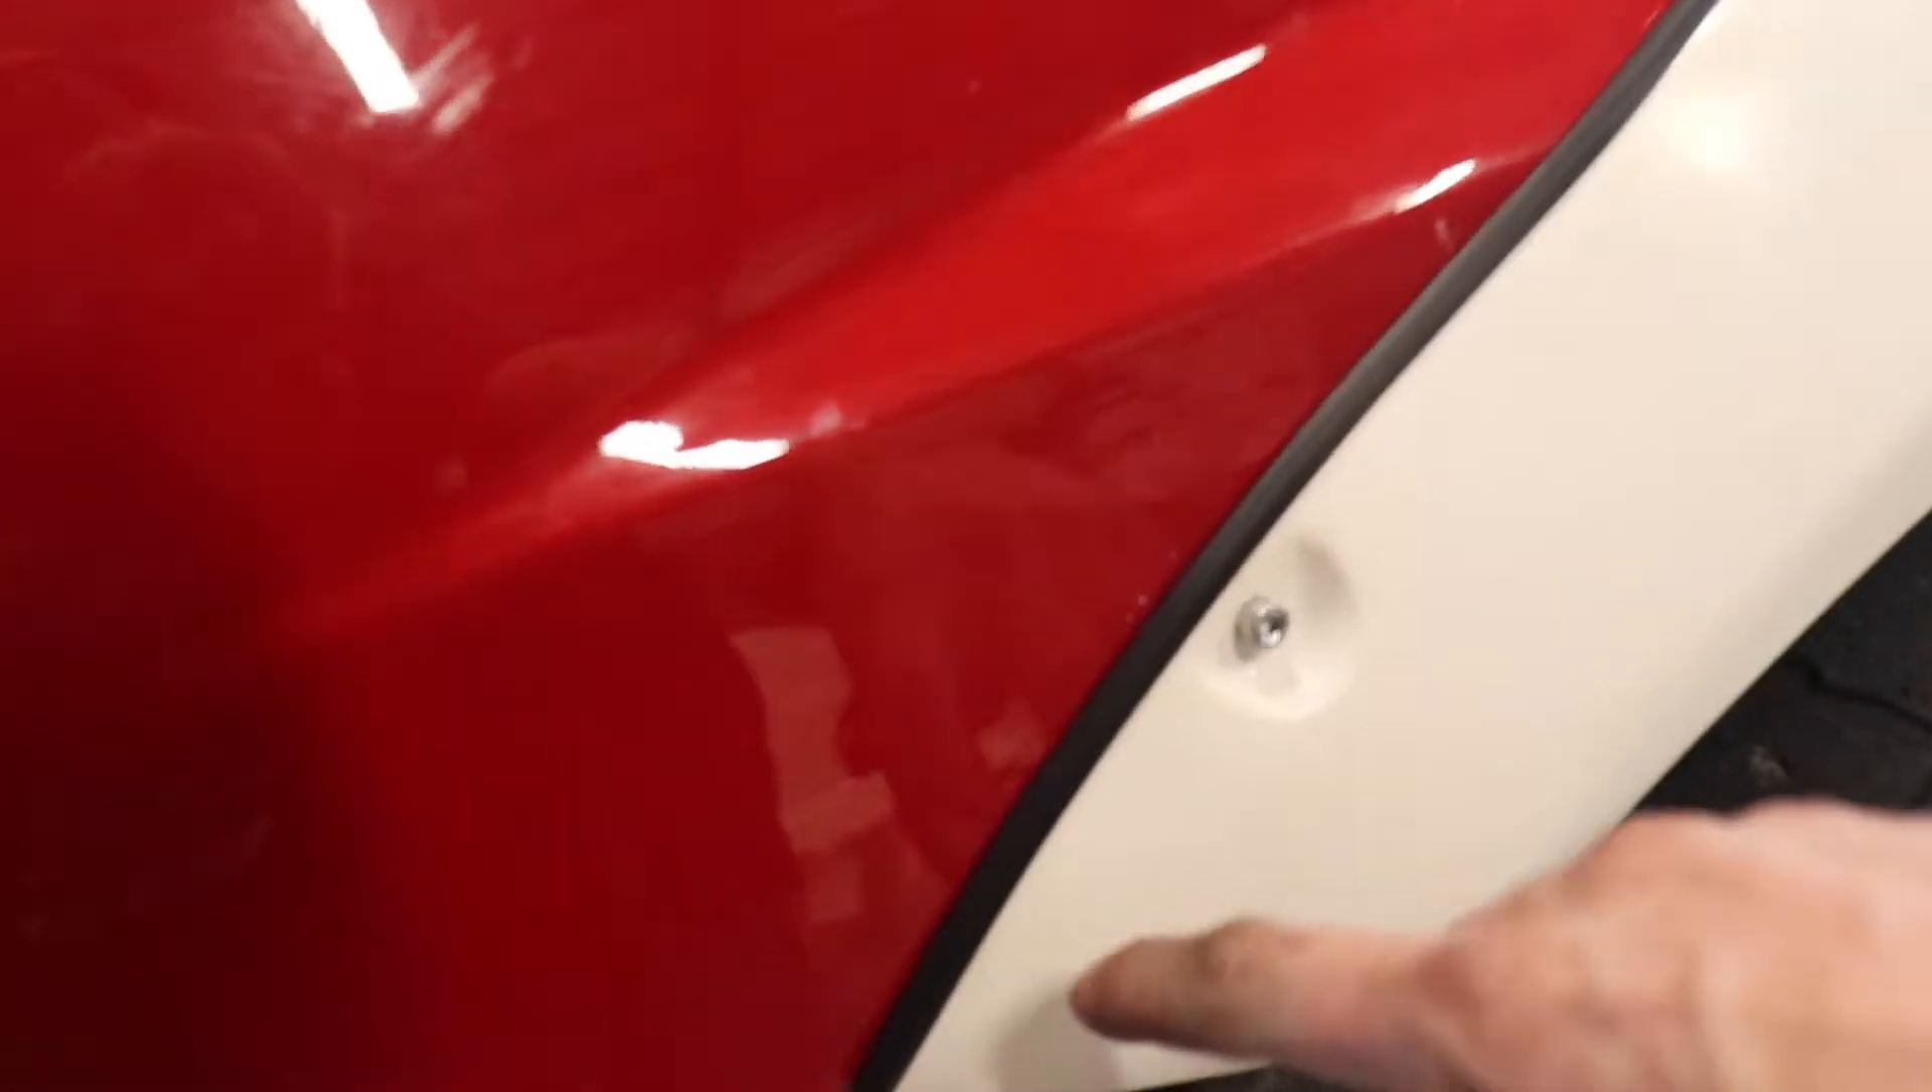Okay, so if you have a look over here, you can see now I've got the flares fully on, I've got the black trim on, I've got the rib nuts in.